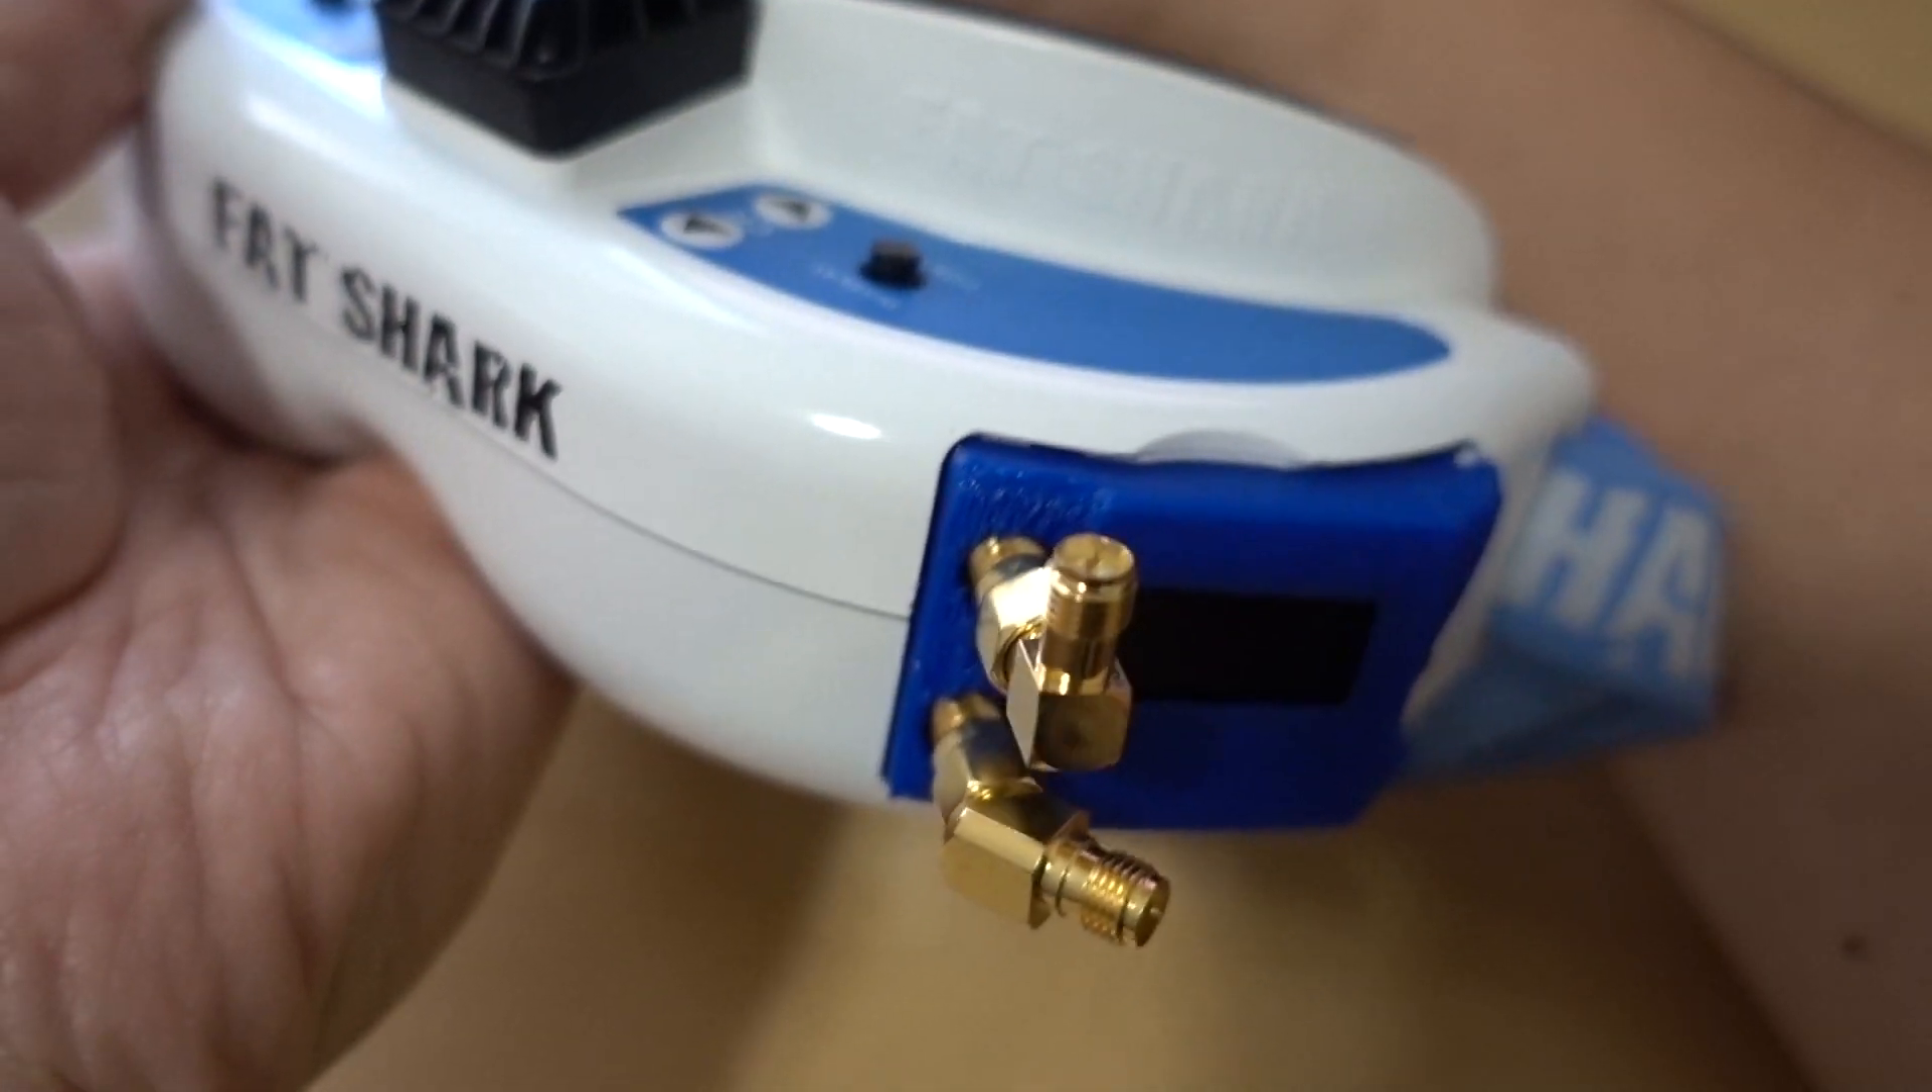Okay, so I got the module installed to my Fat Shark Dominator V3s.